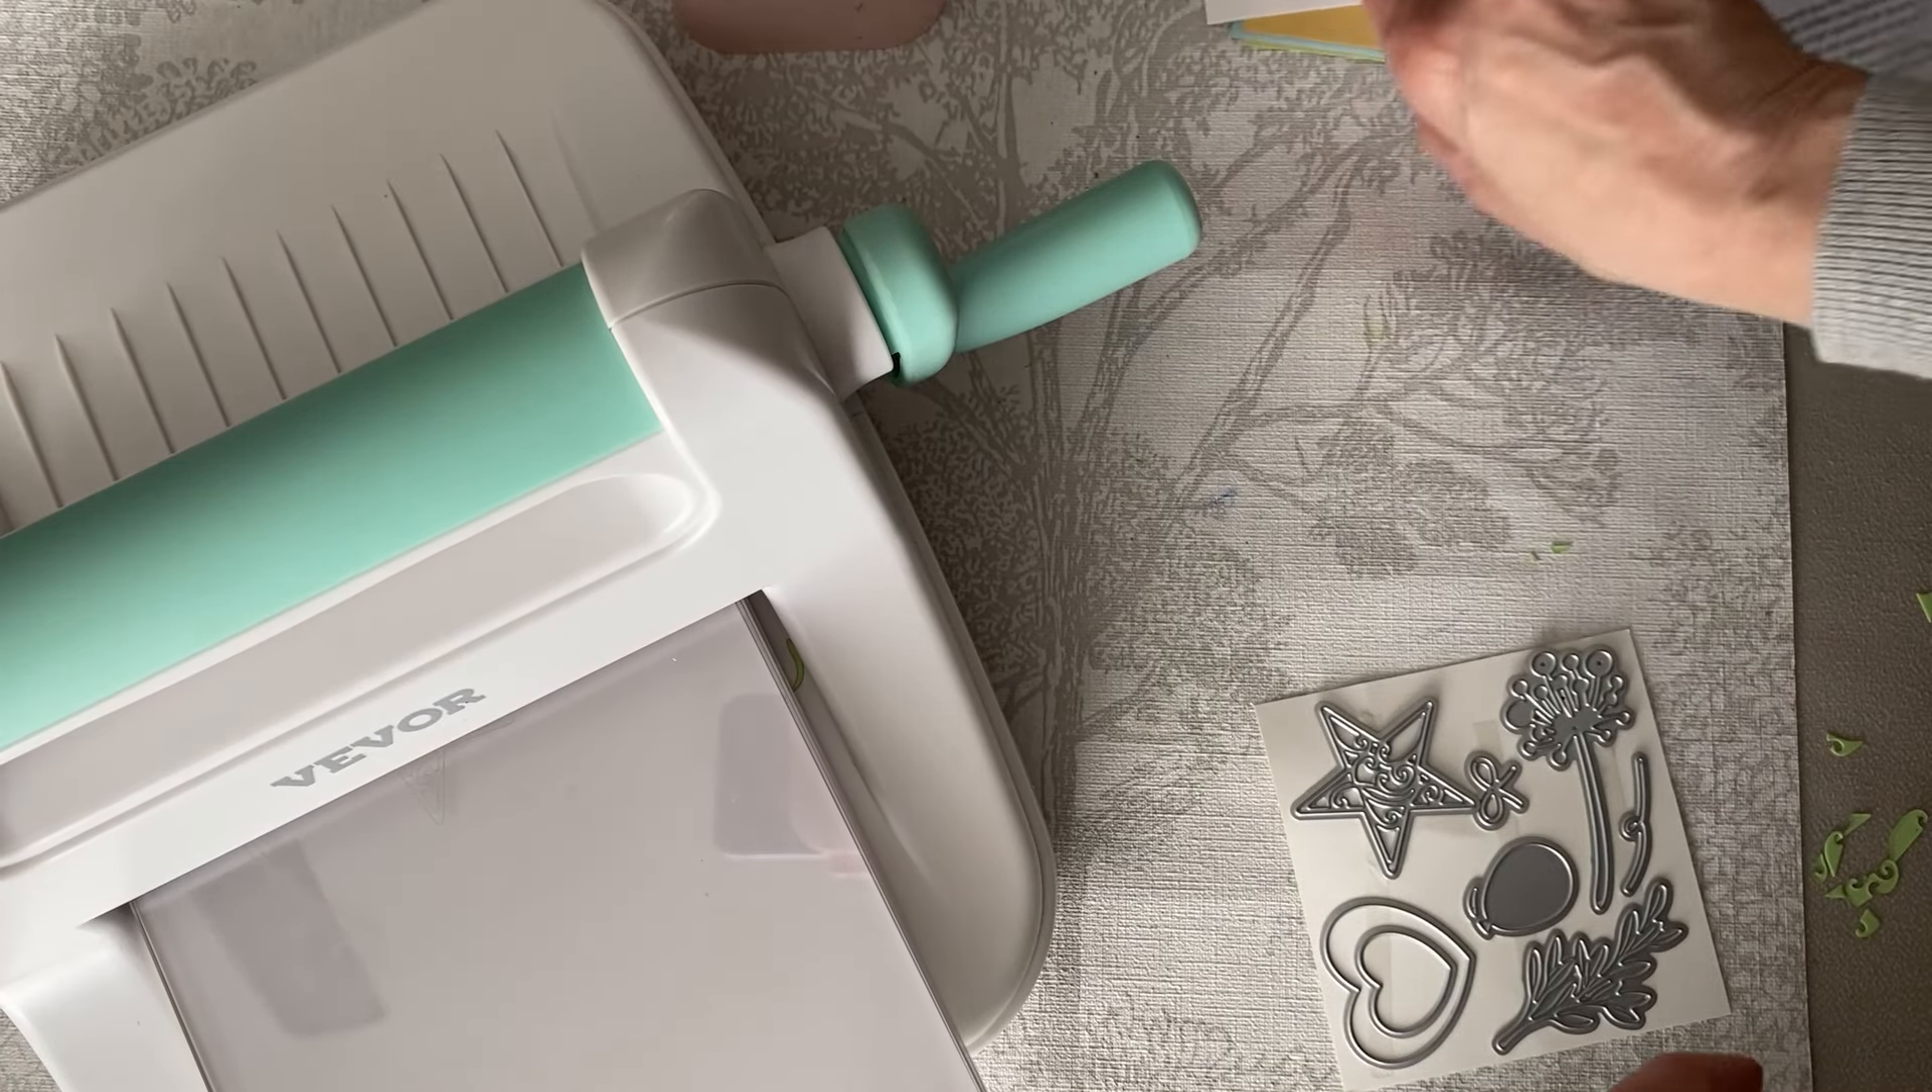Vous voyez j'ai monté le la poignée il n'y avait rien de compliqué.